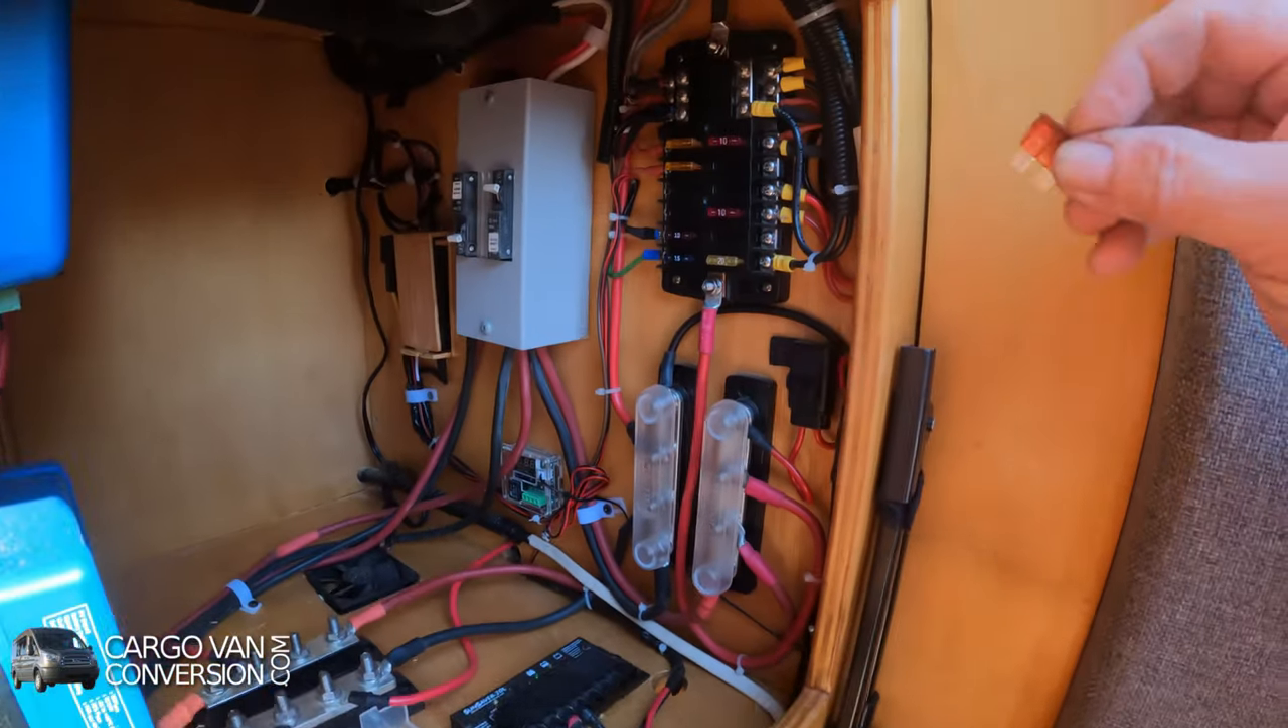That's done and now everything is connected except for my fuse at the fuse box.